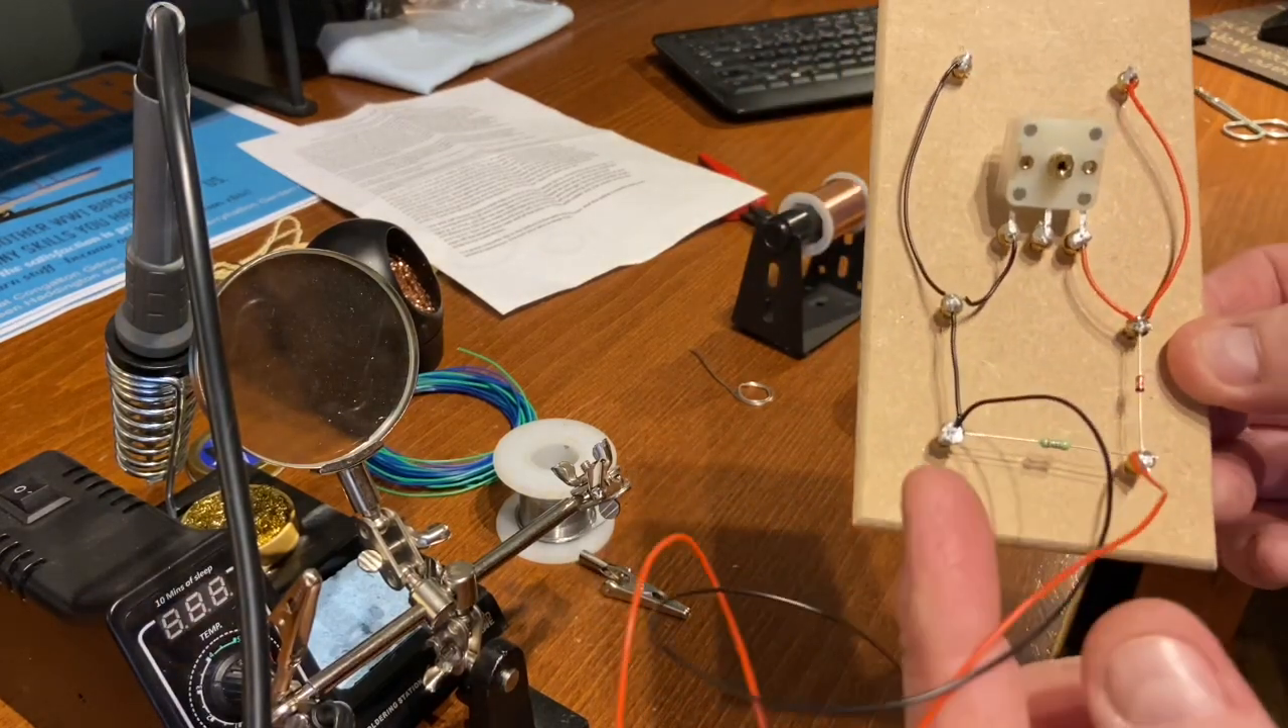So that's the soldering and the wiring finished and i've added another couple of wires here that will be for the headphones or for the earpiece.